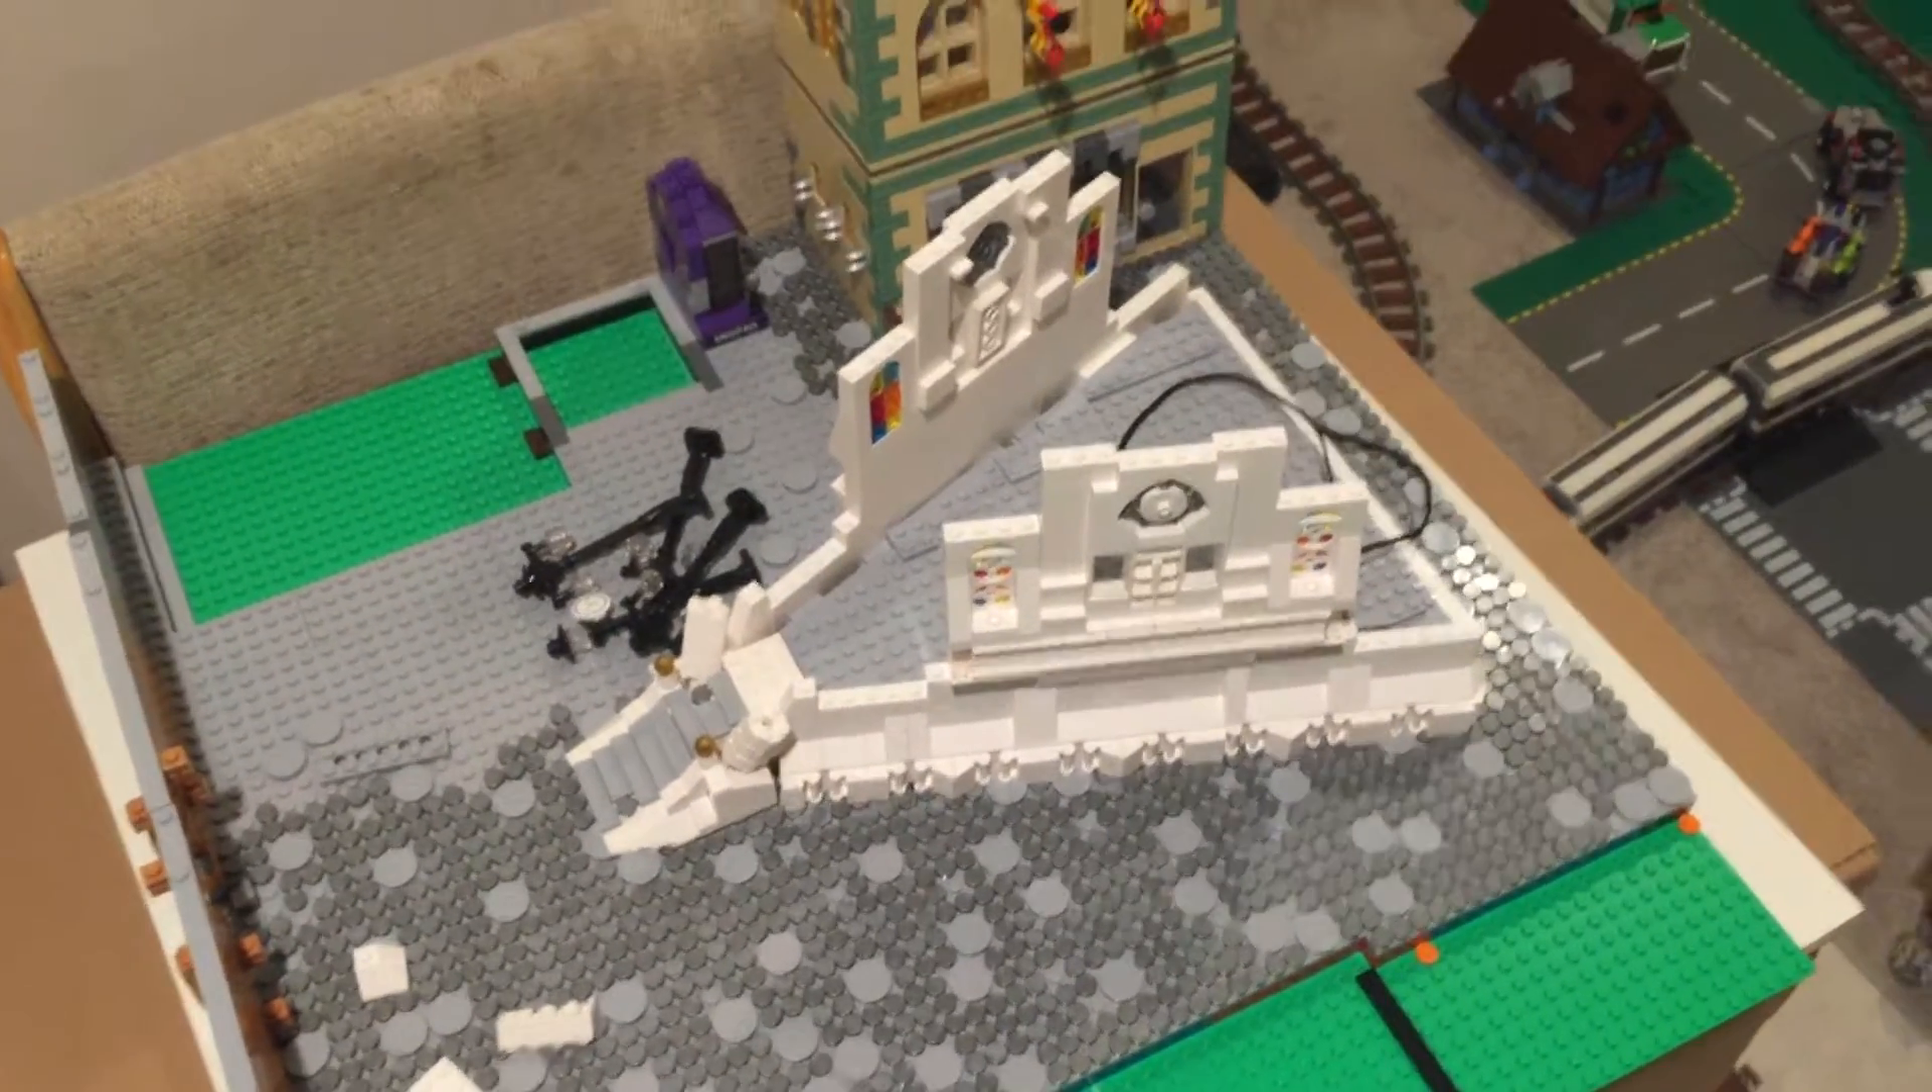And as you guys can see, I have two walls that are up, and I can give you a better look at those.